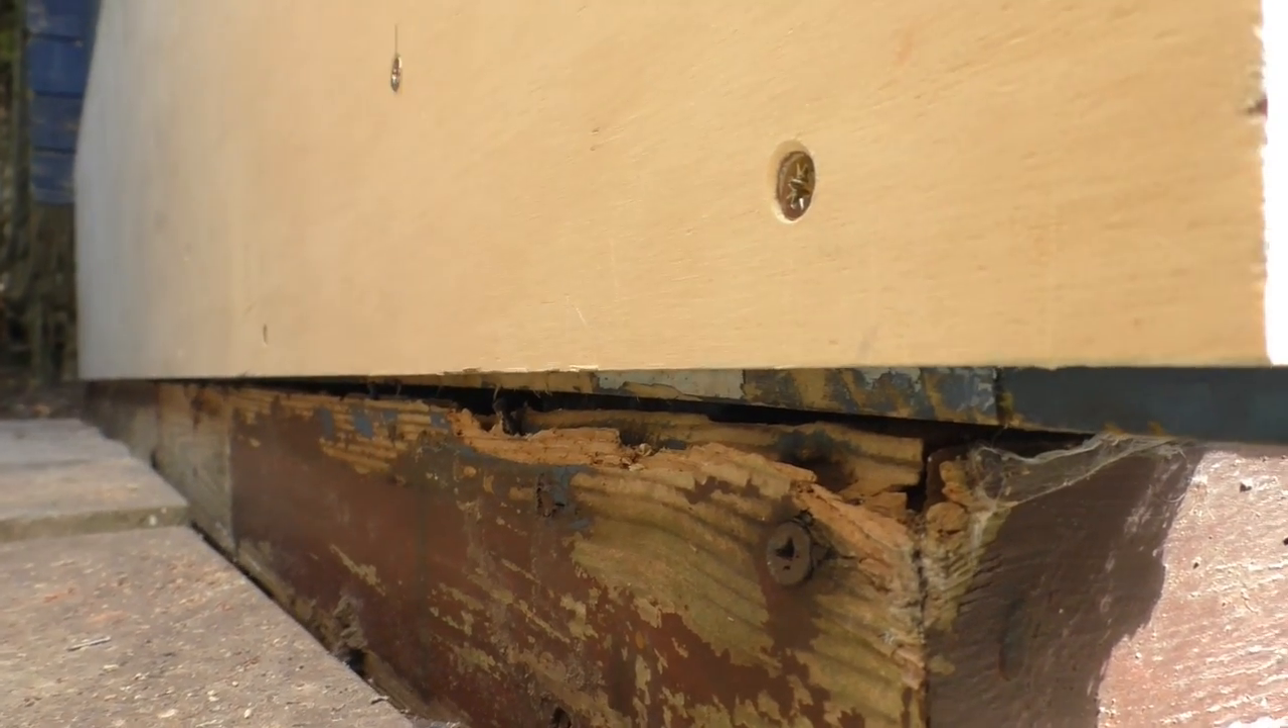It didn't quite sit on this bit of wood that i thought it would a bit of plinth at the bottom it's fine up the other end but this end it doesn't.